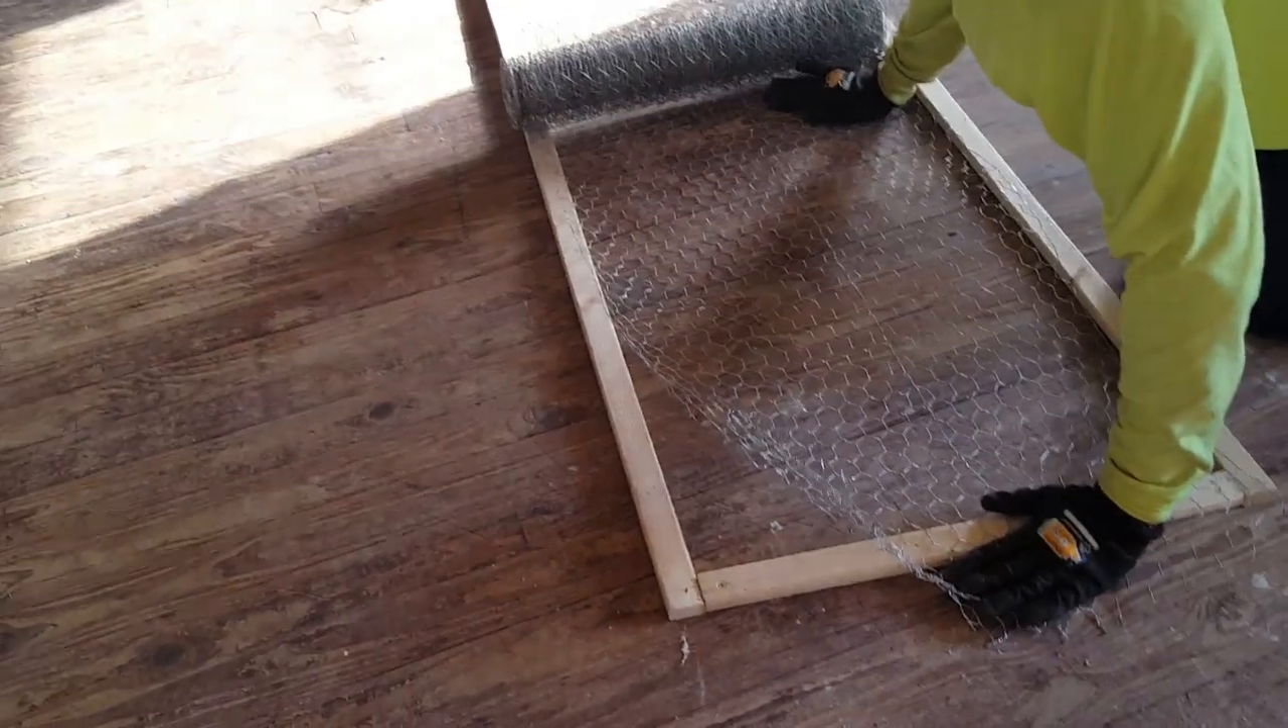We have put the lid together out of some one by twos.